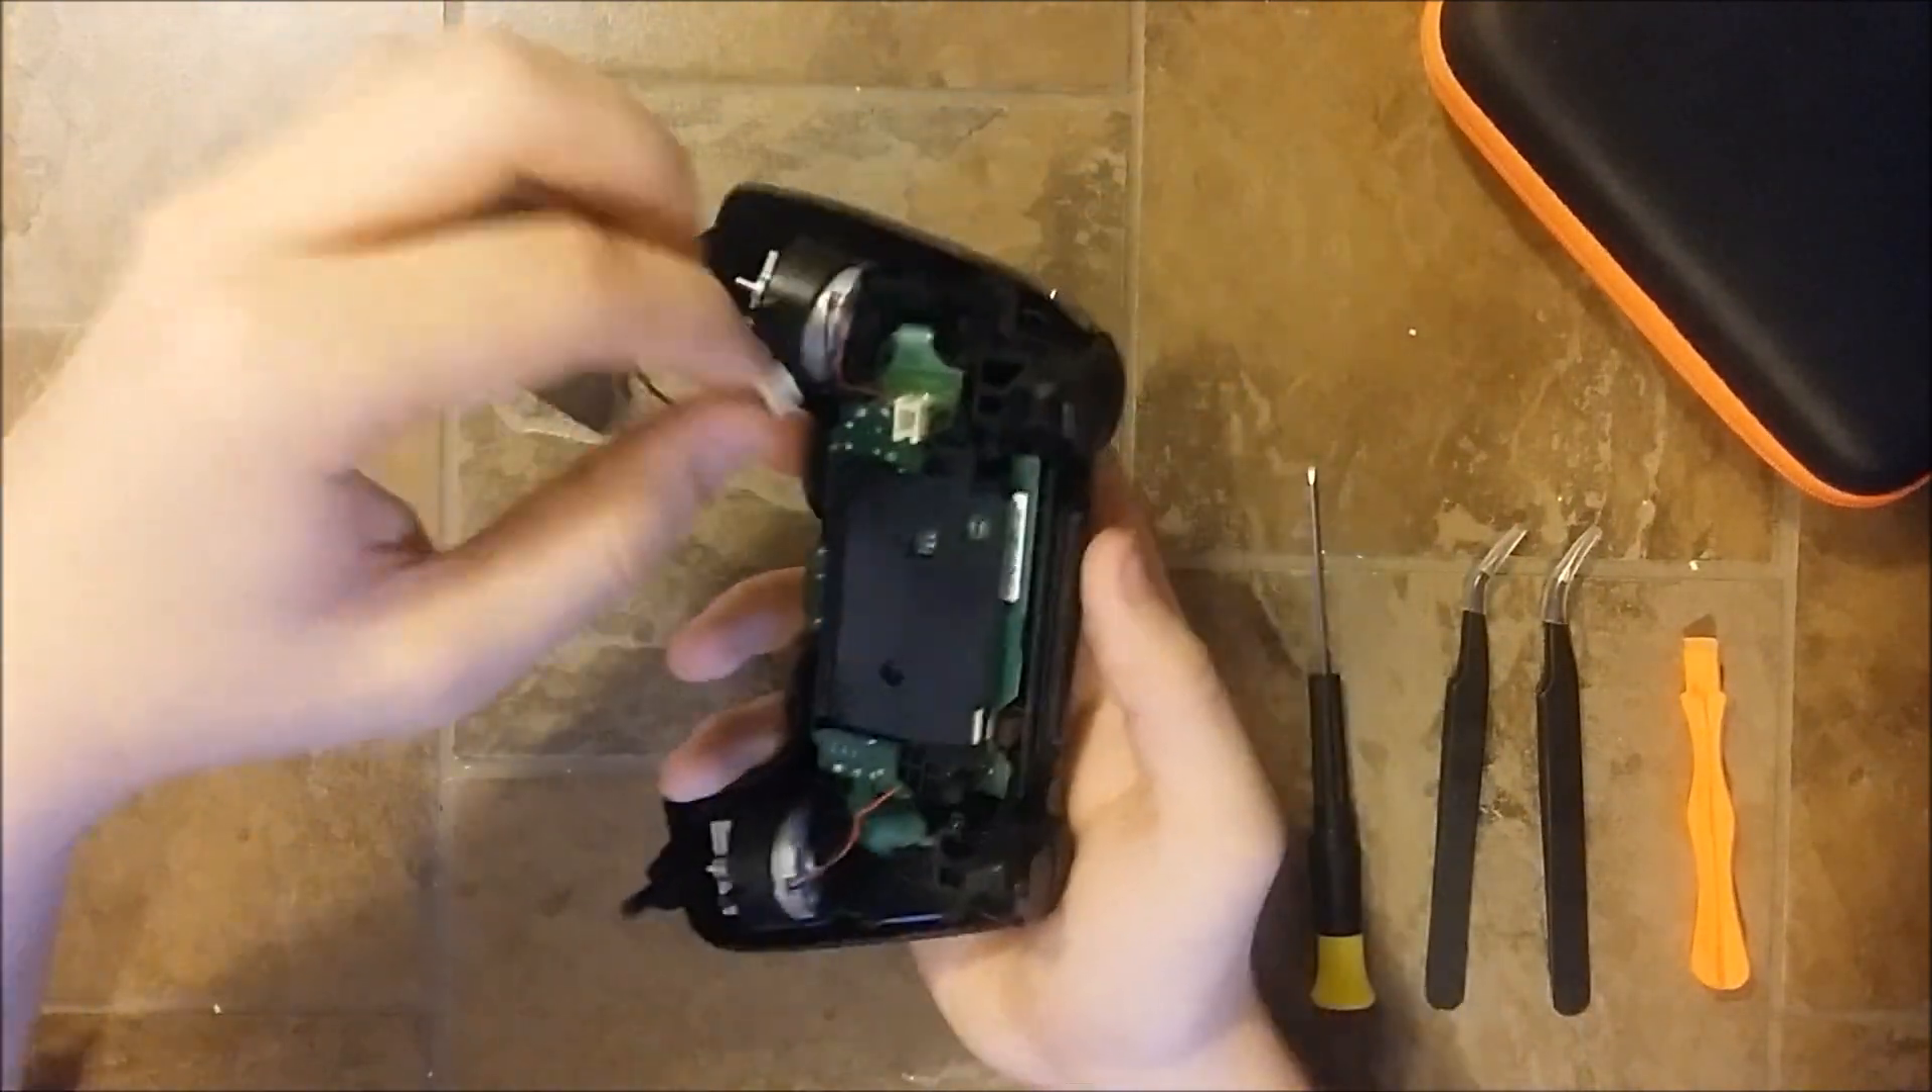And now all i have left to do is to re-plug that battery.